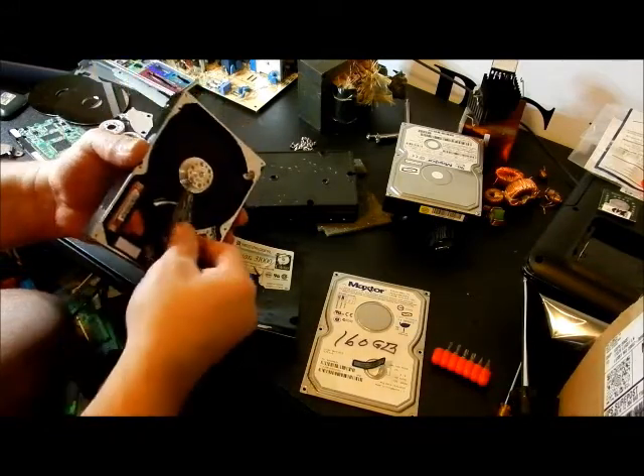This was a 160 gig hard drive and the cover came off like this and it opened up.